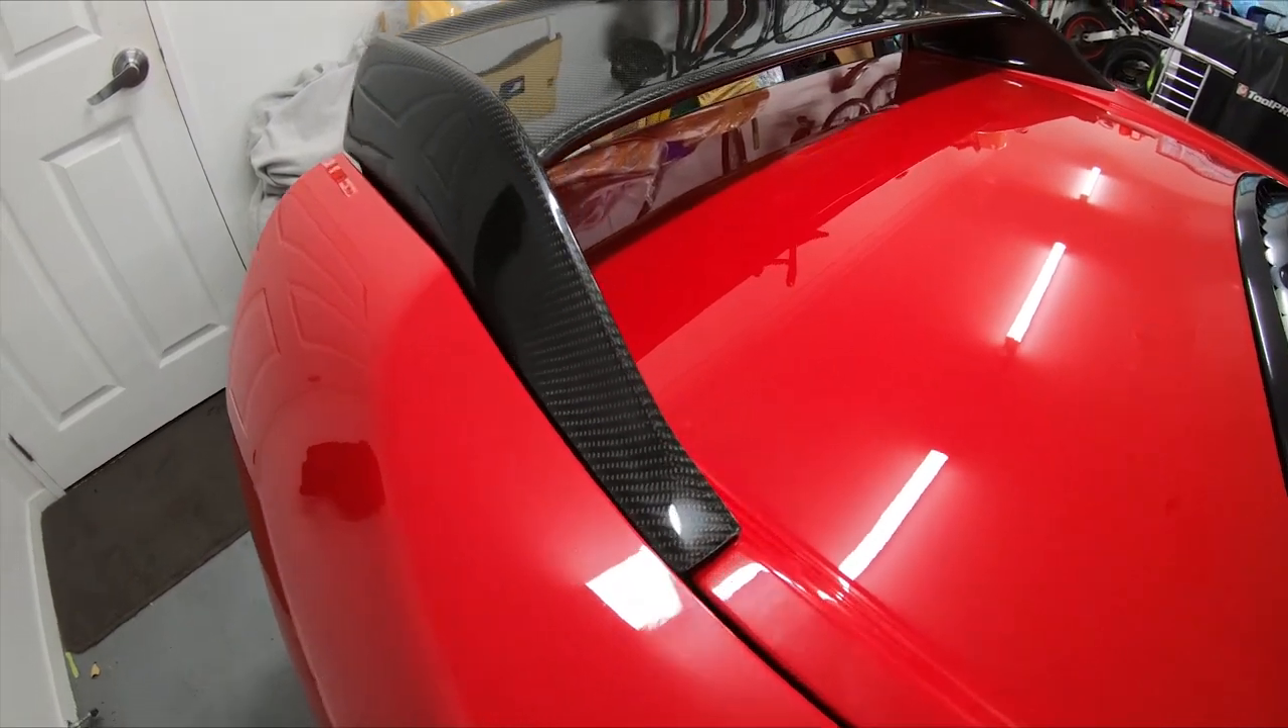All righty so the wing is installed and as you can see very very tight one here.